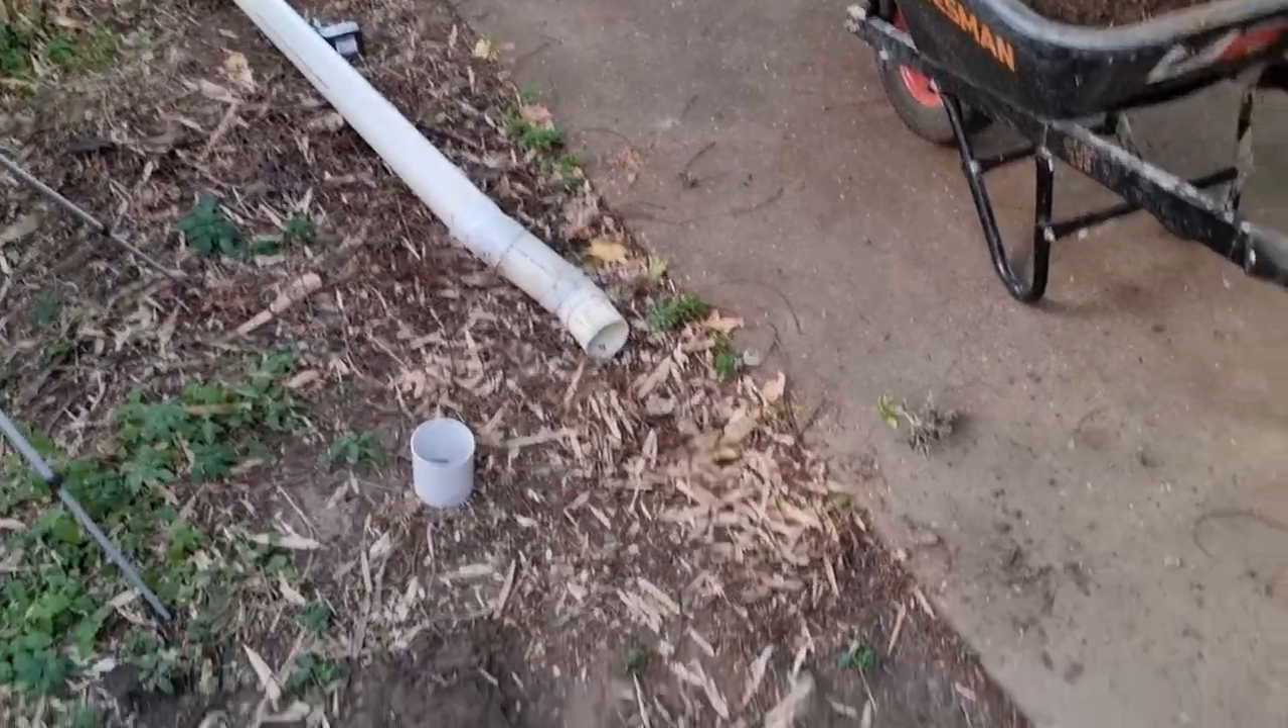Just took off that down pipe for now.